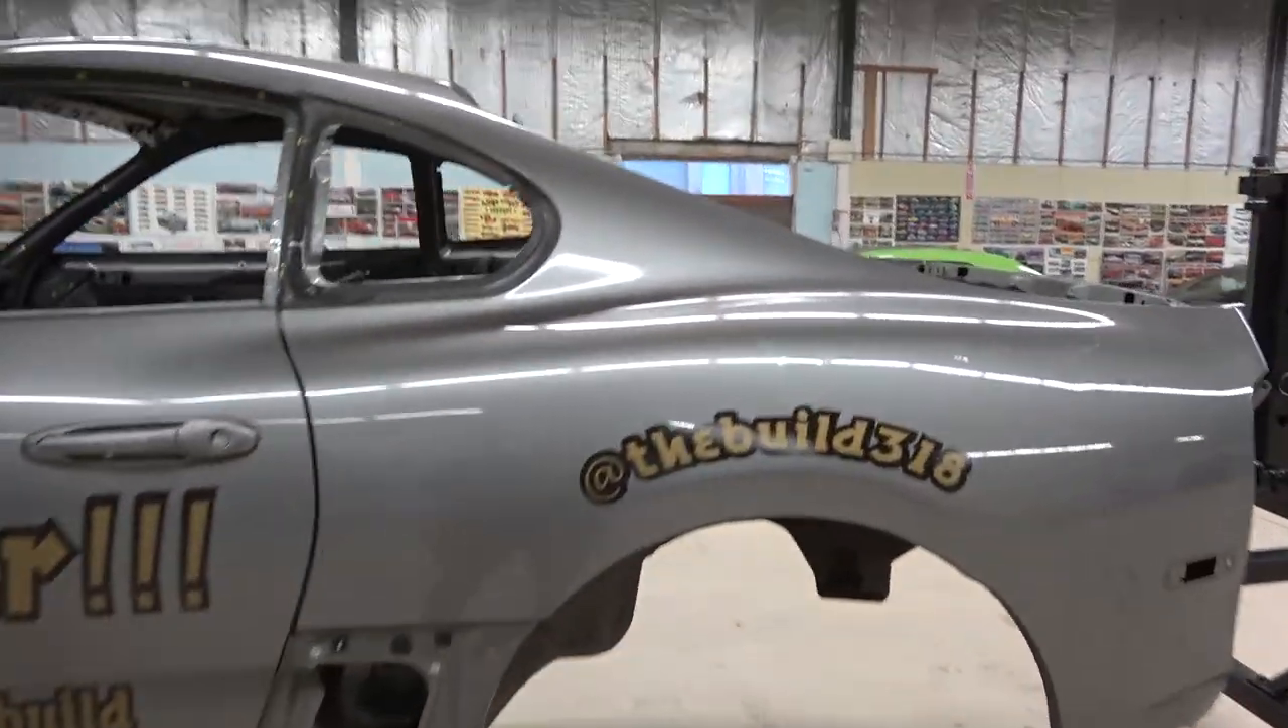But on the Supra this week I still got to get those stickers off because I've been lazy and didn't want to get them off.